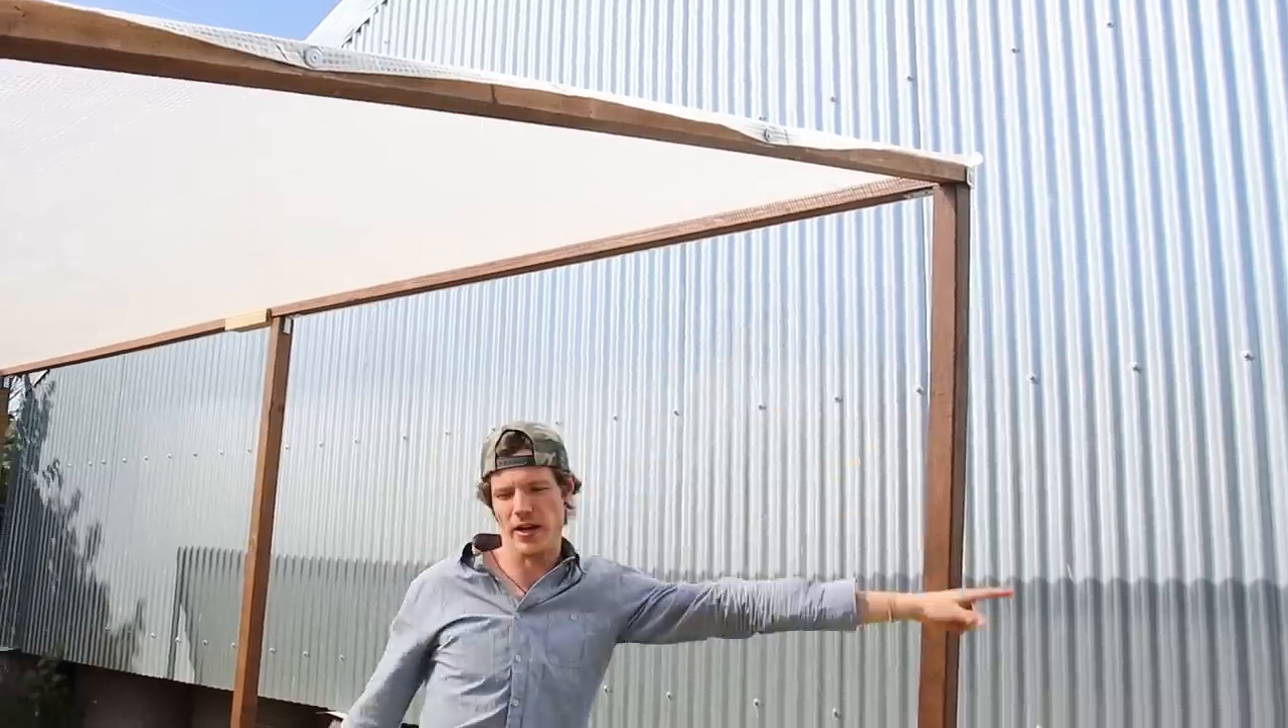Was allerdings jetzt noch fehlt, sind die Verstrebungen hier innerhalb dieses Rahmens.